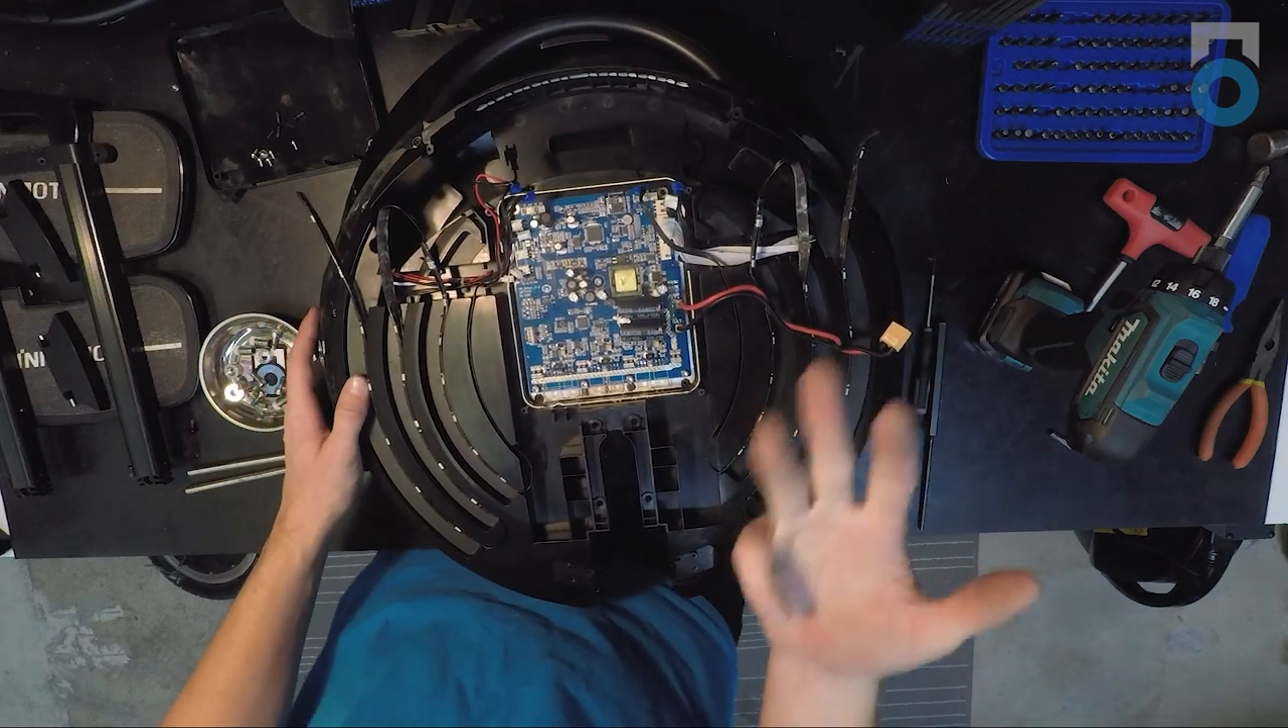I'll do the exact same thing on the other side and we now have full access to the wires going throughout the shell.